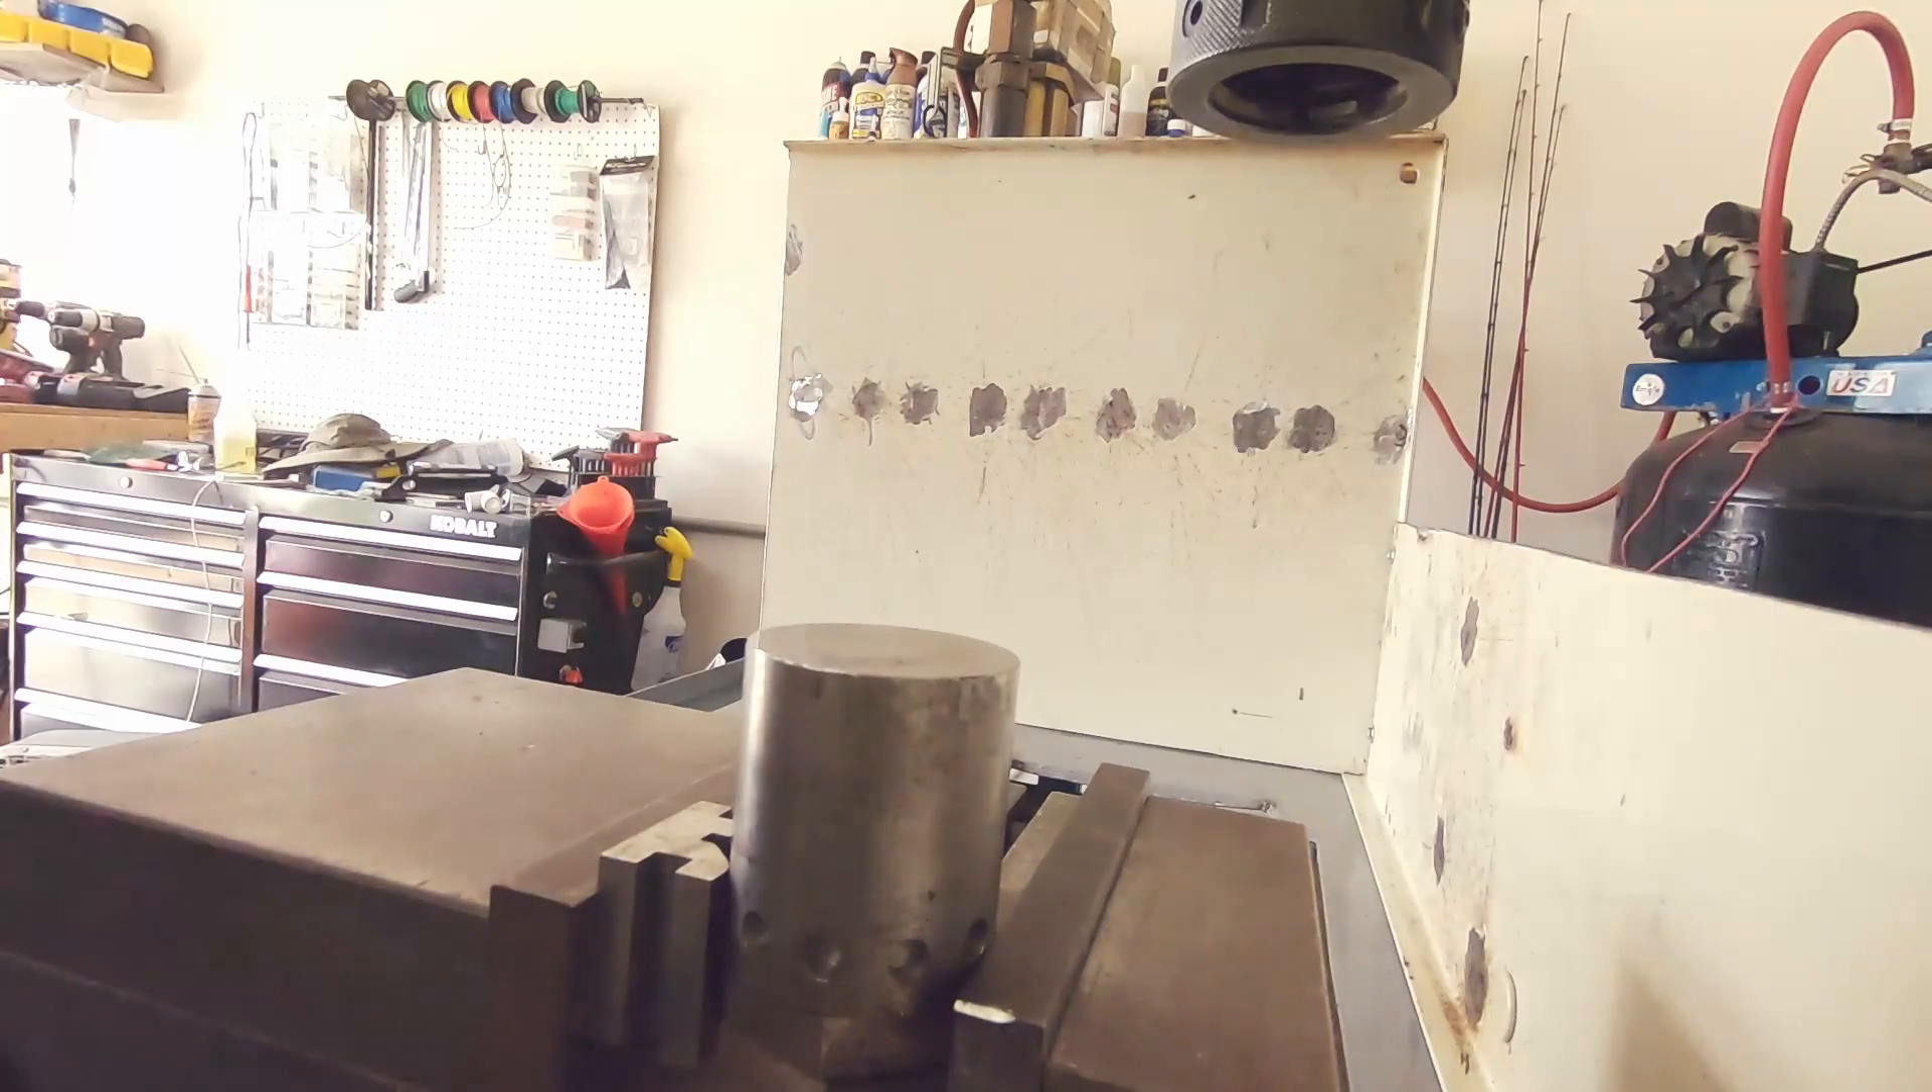All right so I got my piece of stock fit in there.